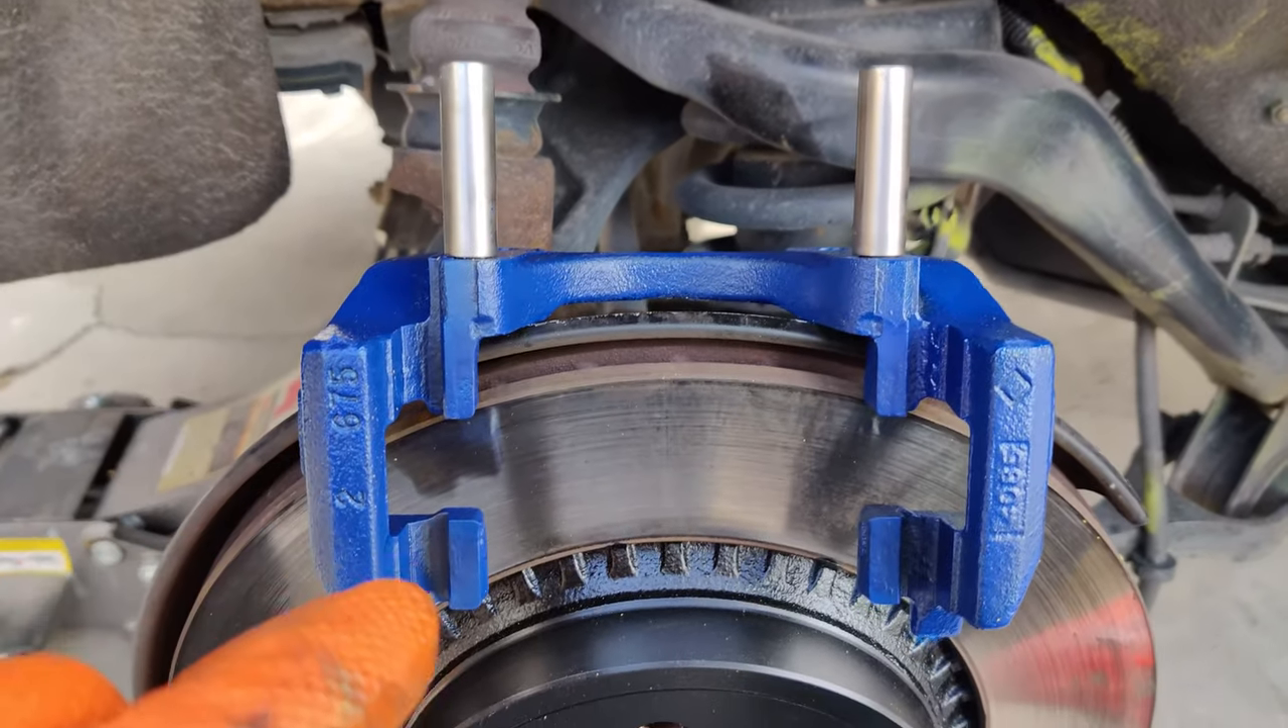Alright, so there's my holder. You can see that I've got the sliders put in it.